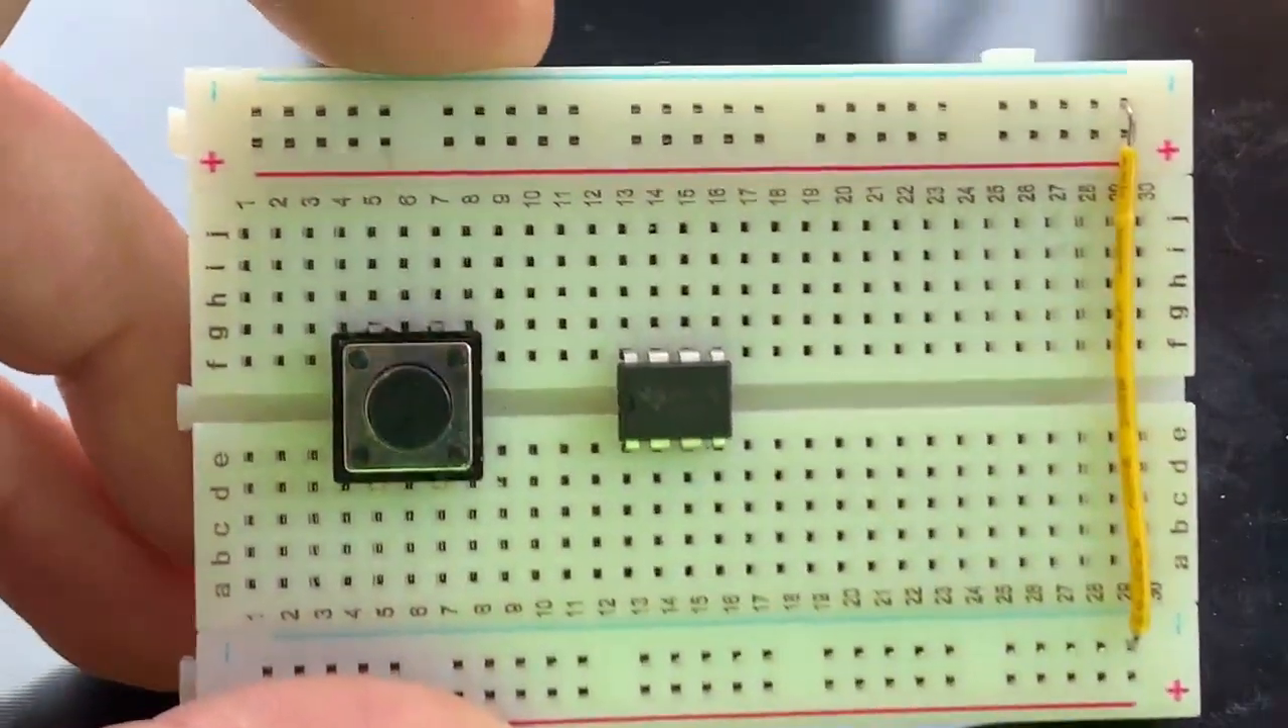So we've got the chip and the switch on the breadboard like that.